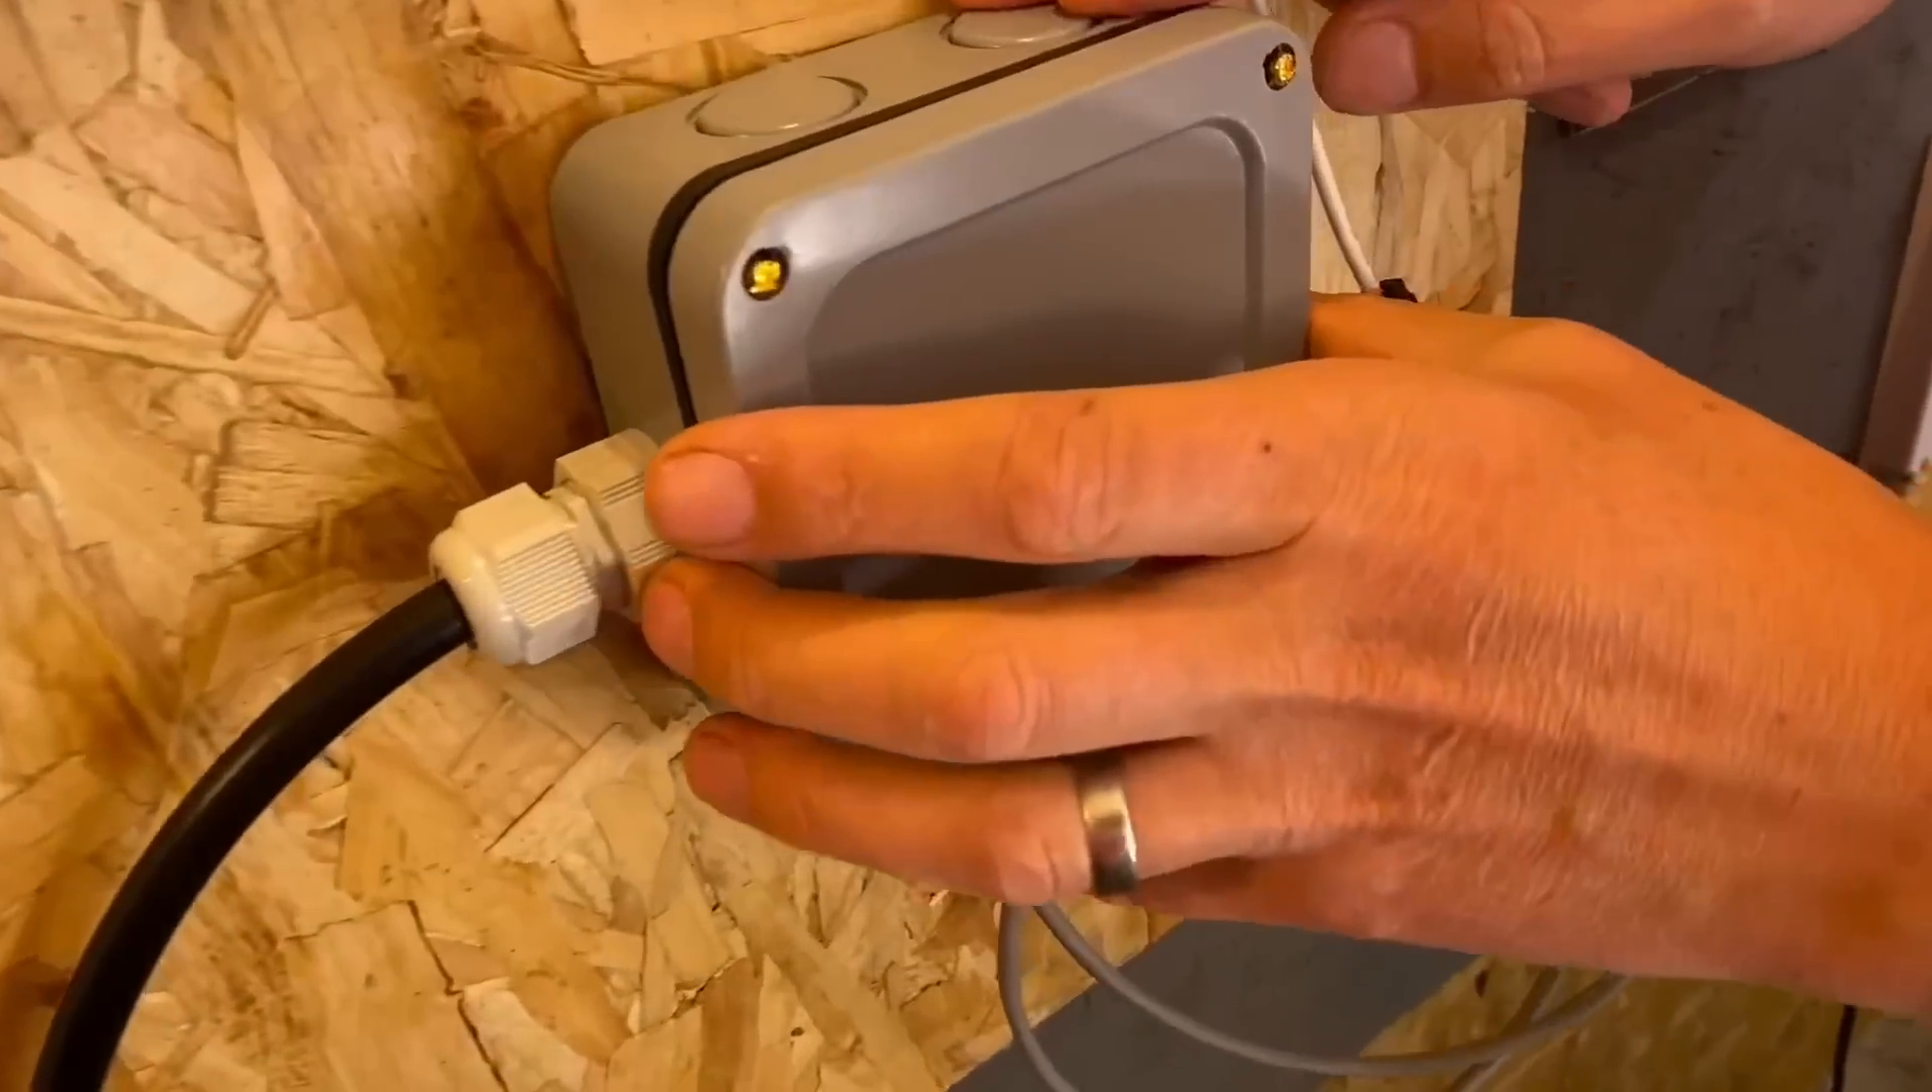I've managed to put the enclosure here. I haven't put the screw caps on yet.